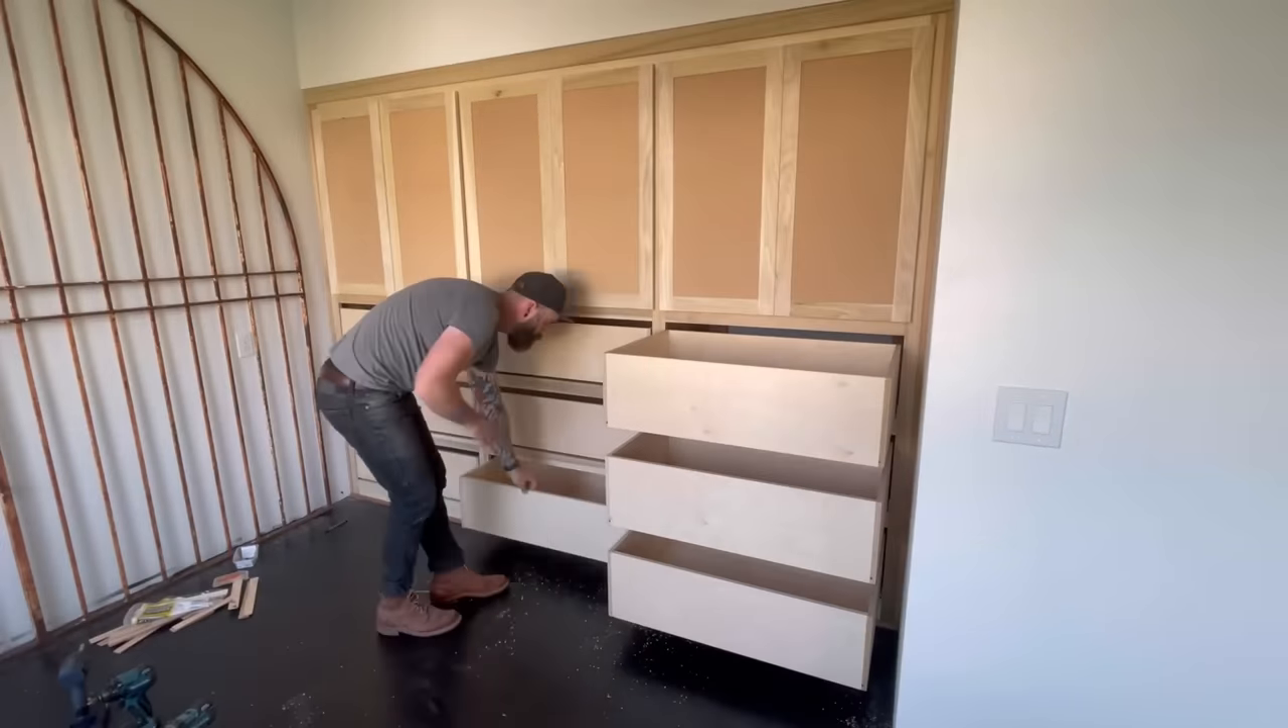But as you can see, all of my drawers are installed and they work perfectly.